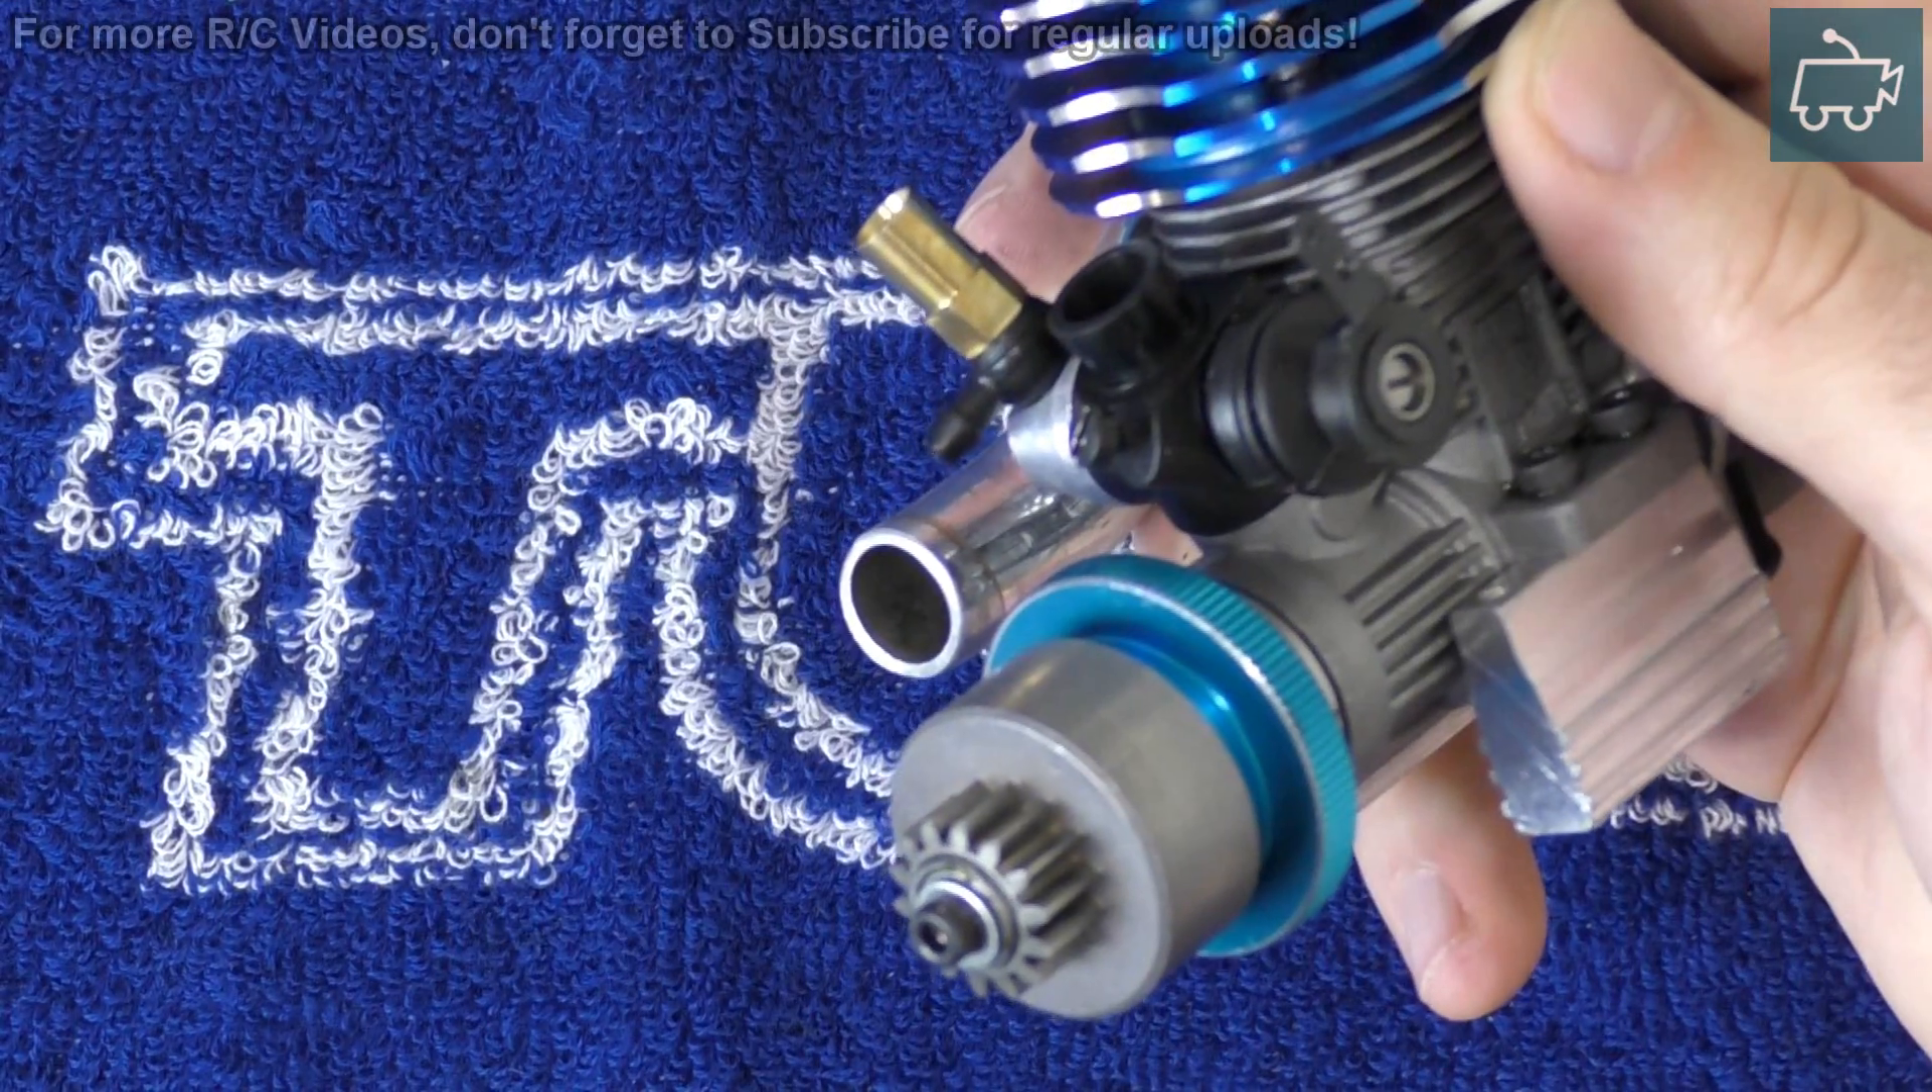Now, as you can probably see, I've already removed the engine from the car.